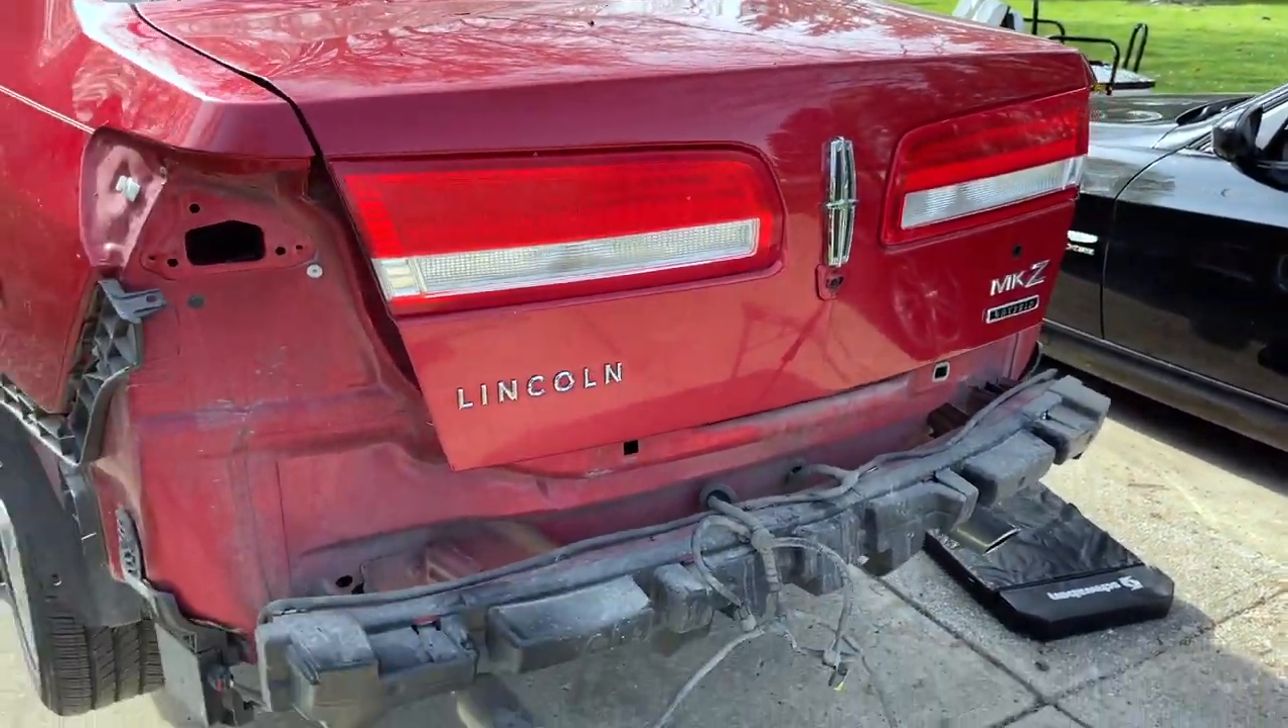And I am going to leave this trunk lid on for now because I'm not ready, of course, to put the donor one on.